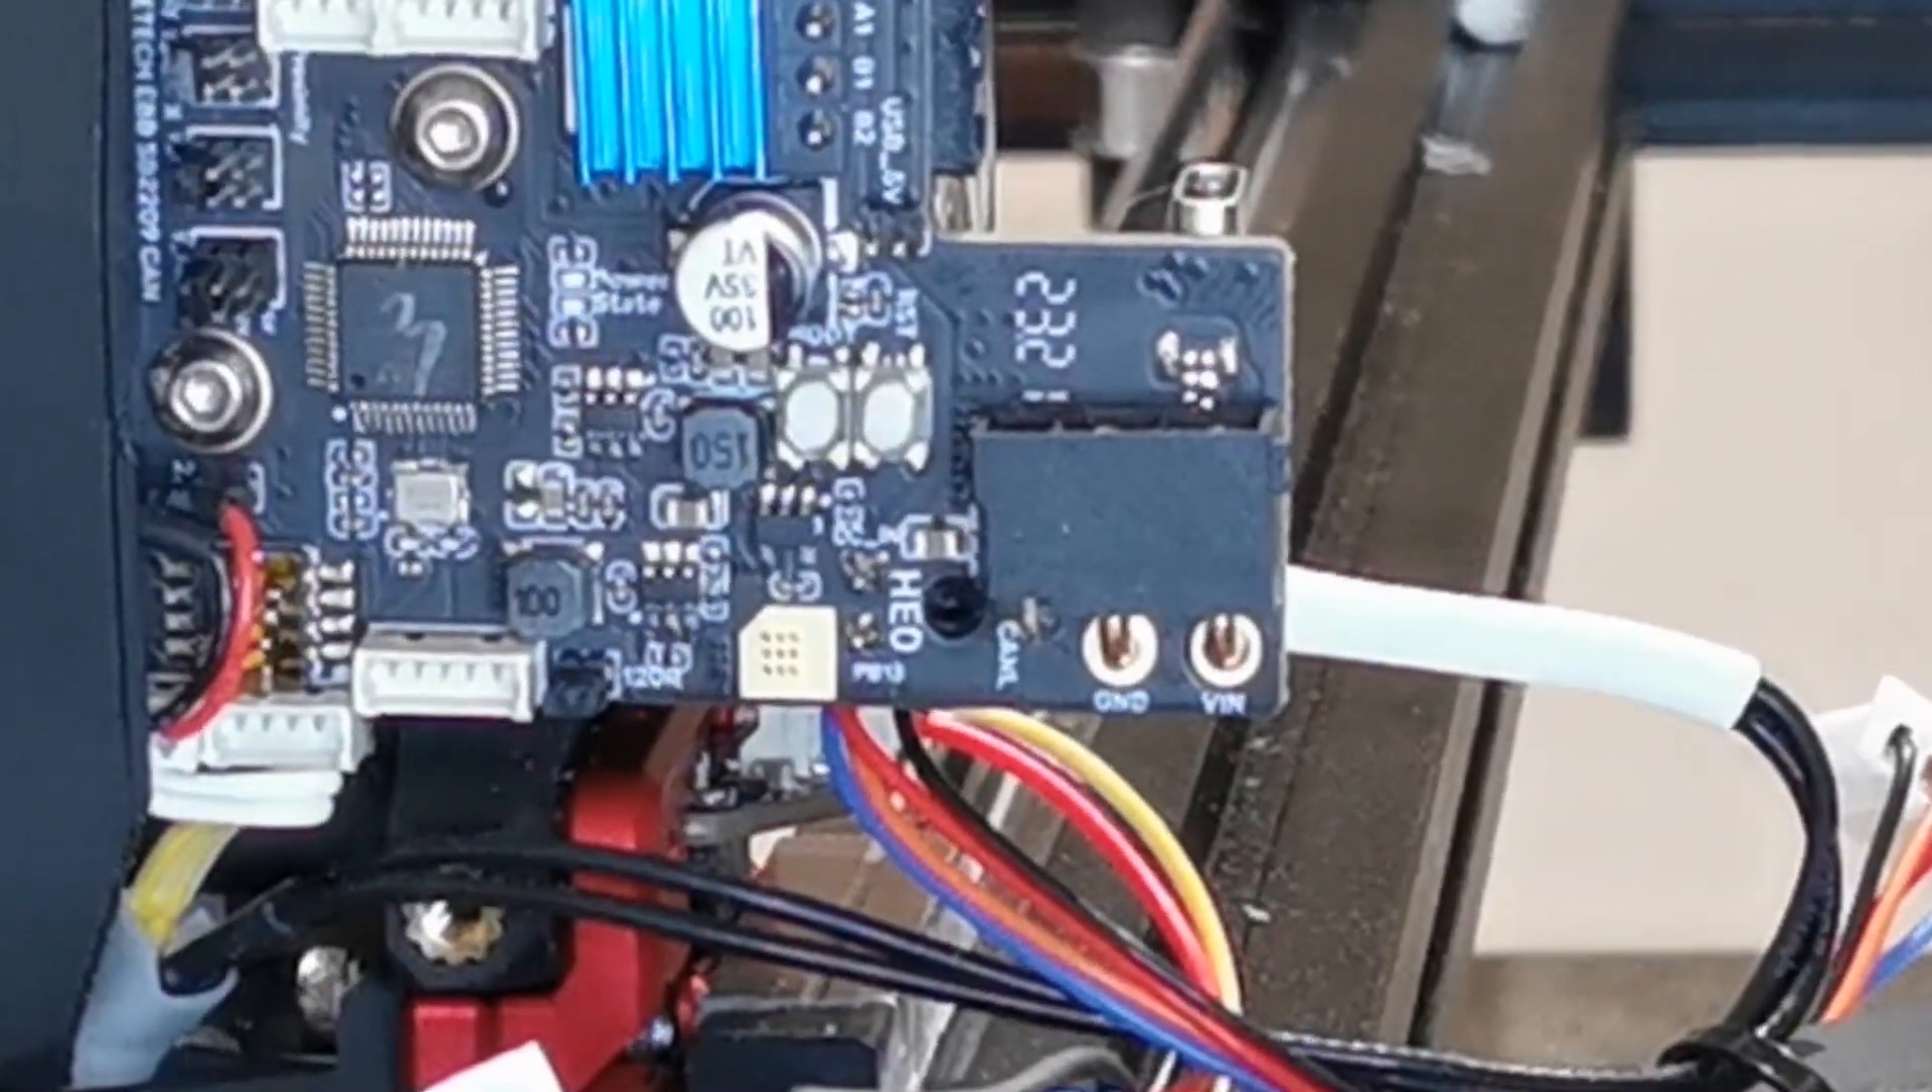So yeah so that's the tool board basically installed and now we've got it now we can put this here.